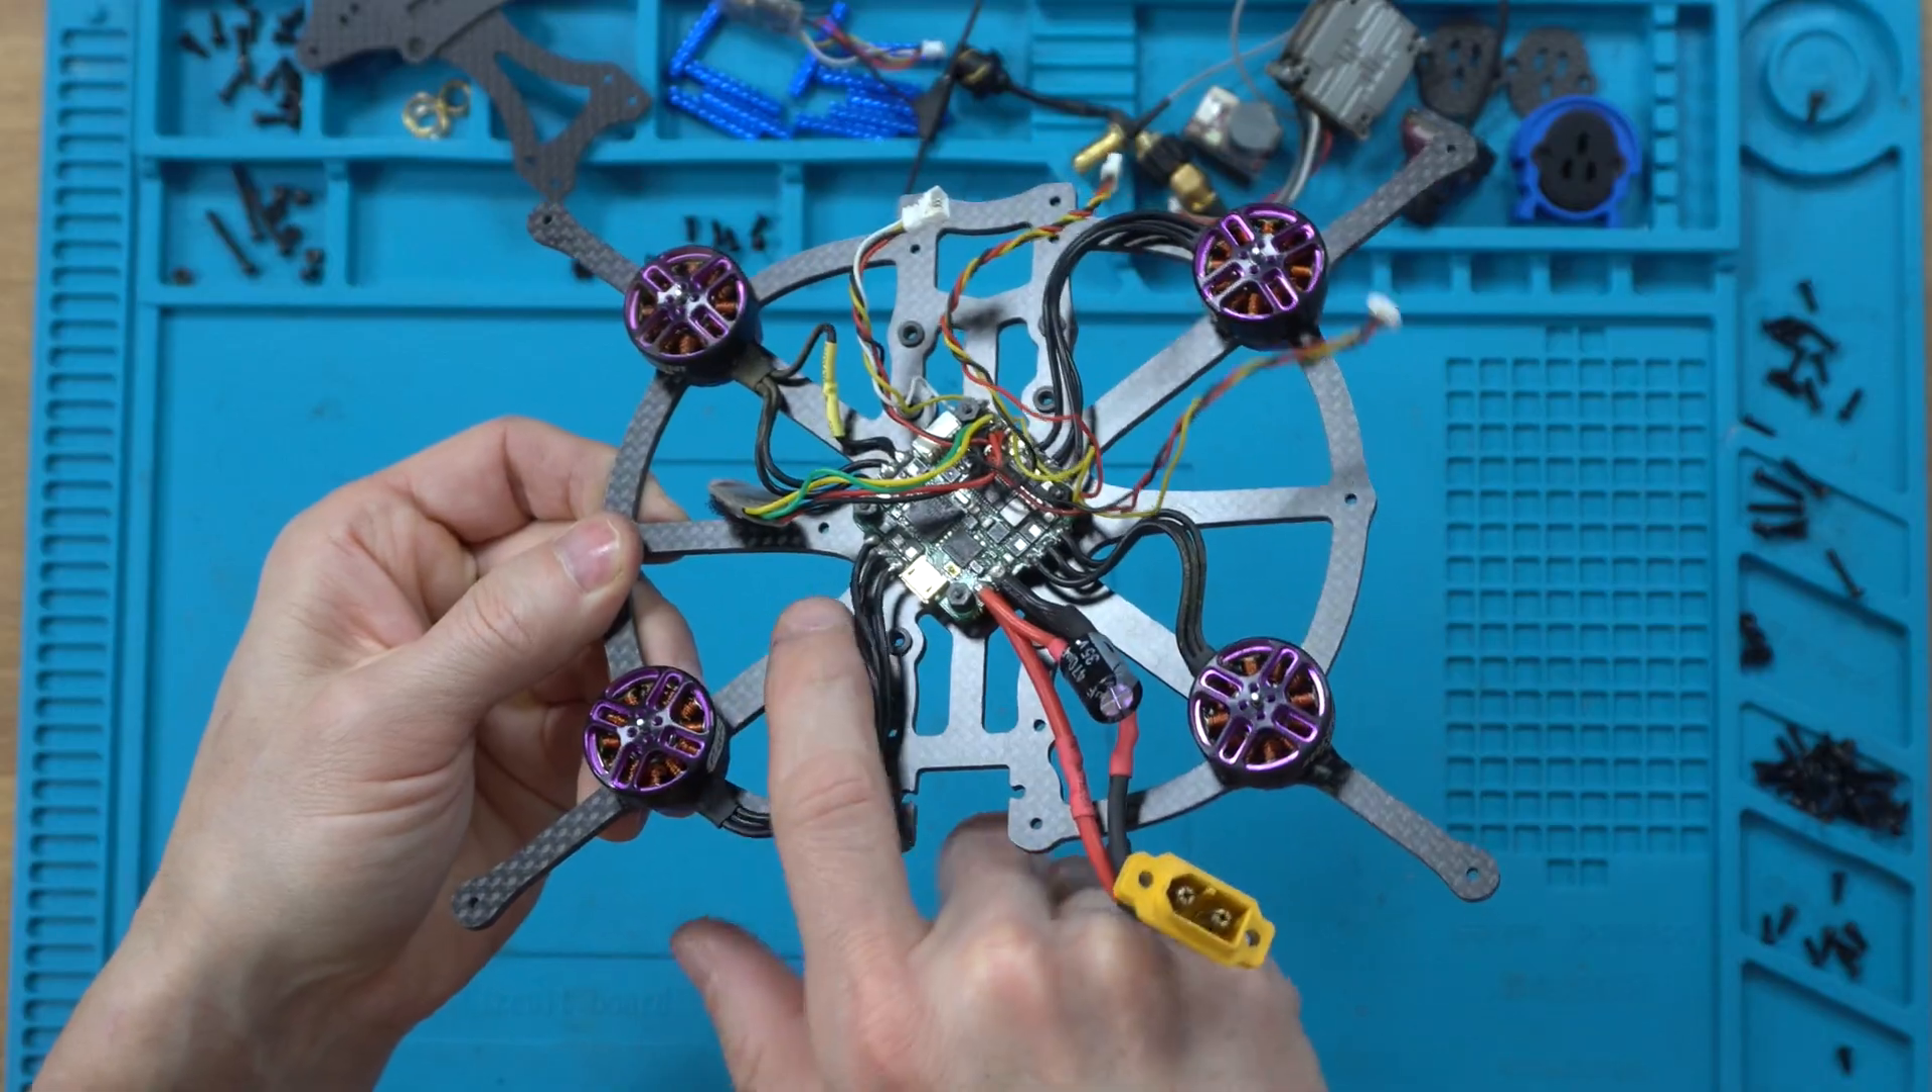I've got the motors mounted up.